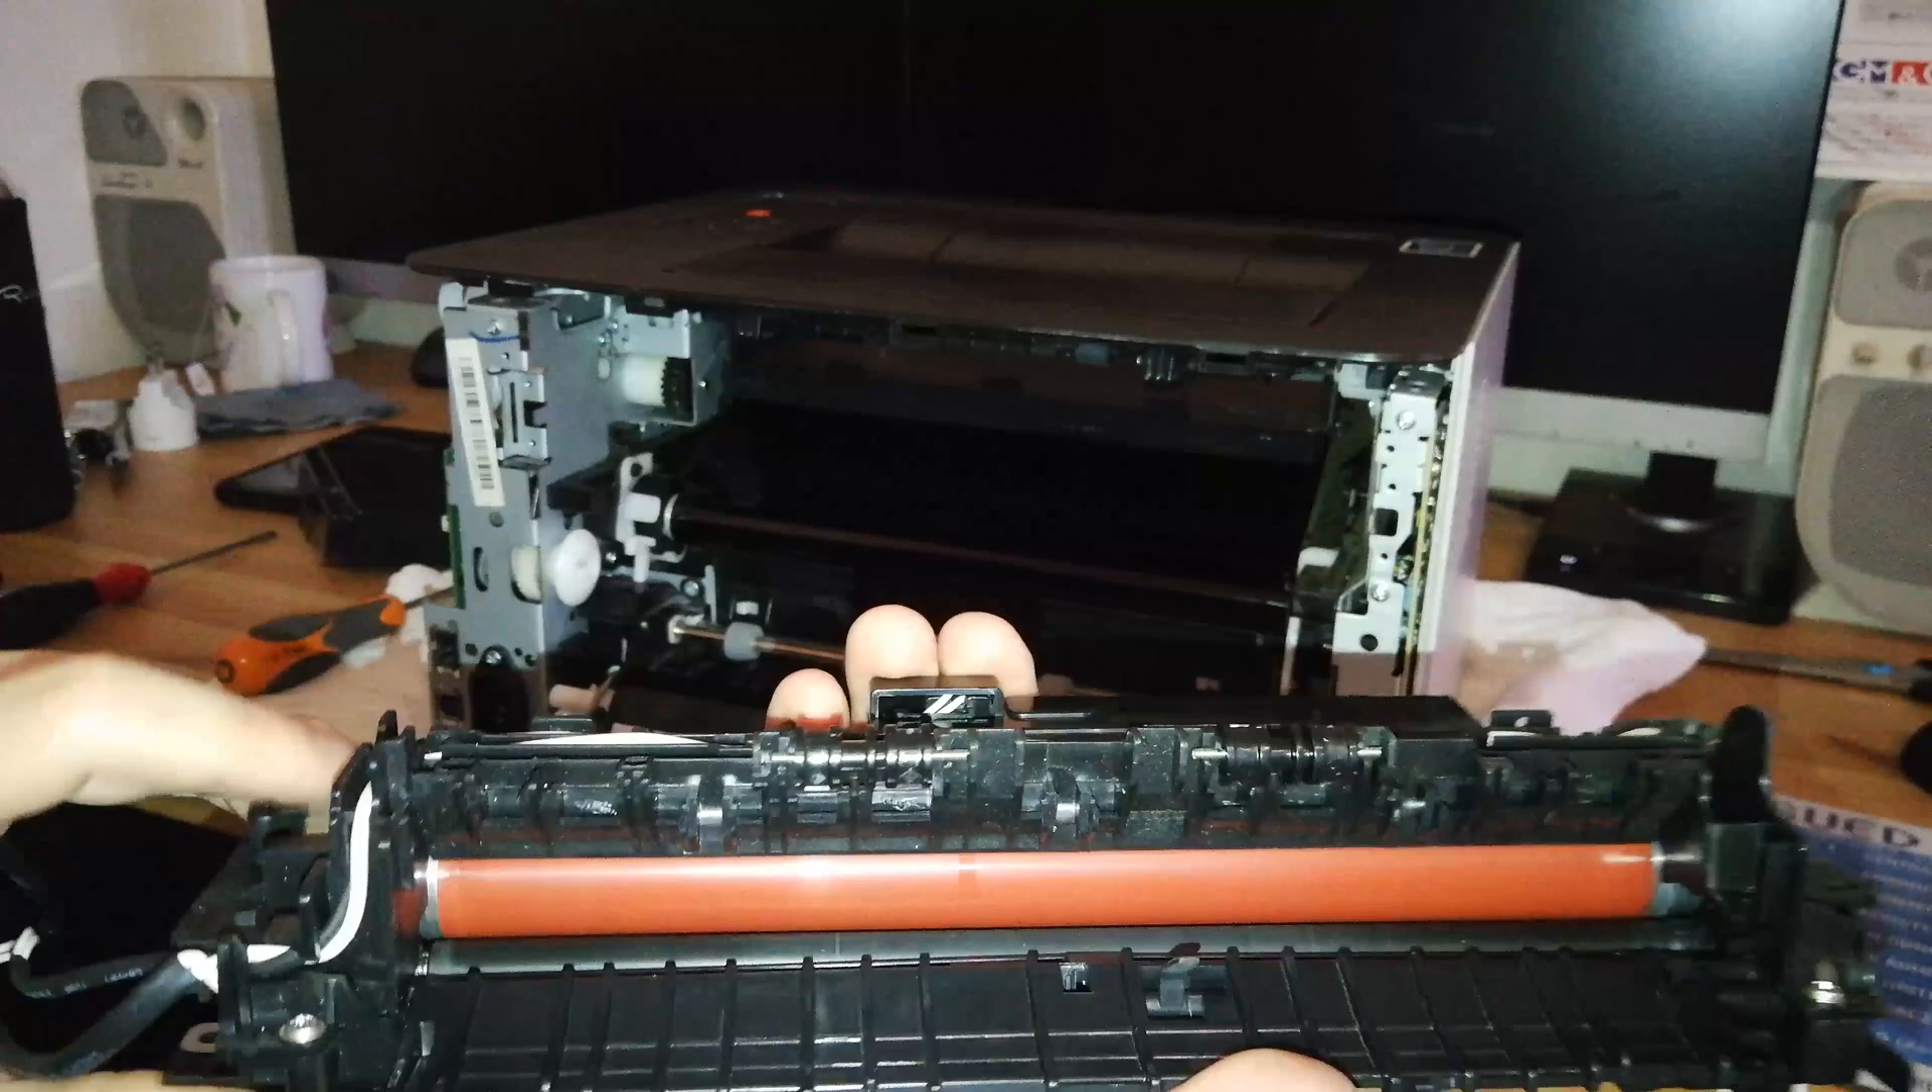And now you have the fuser unit removed and you can even open this top cover and inspect it and look for some irregularities replace it and any other thing you might want to do to the fuser unit.